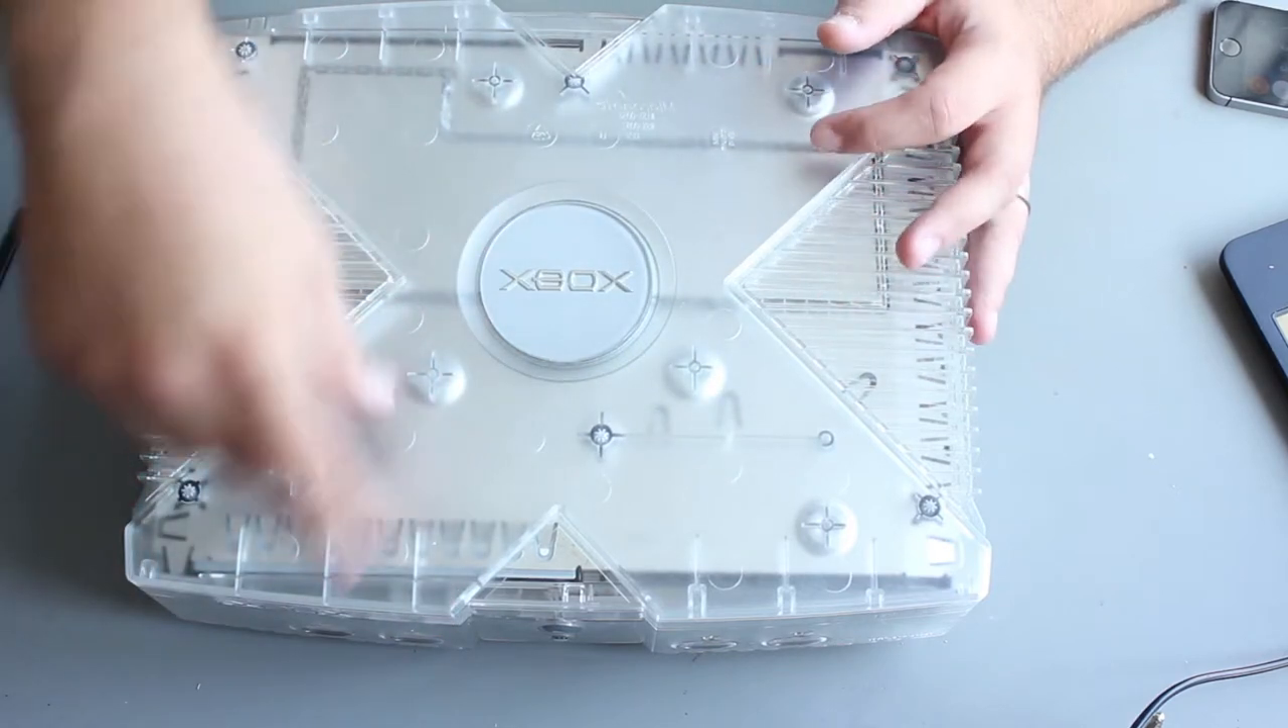And there we go our xbox is back together.